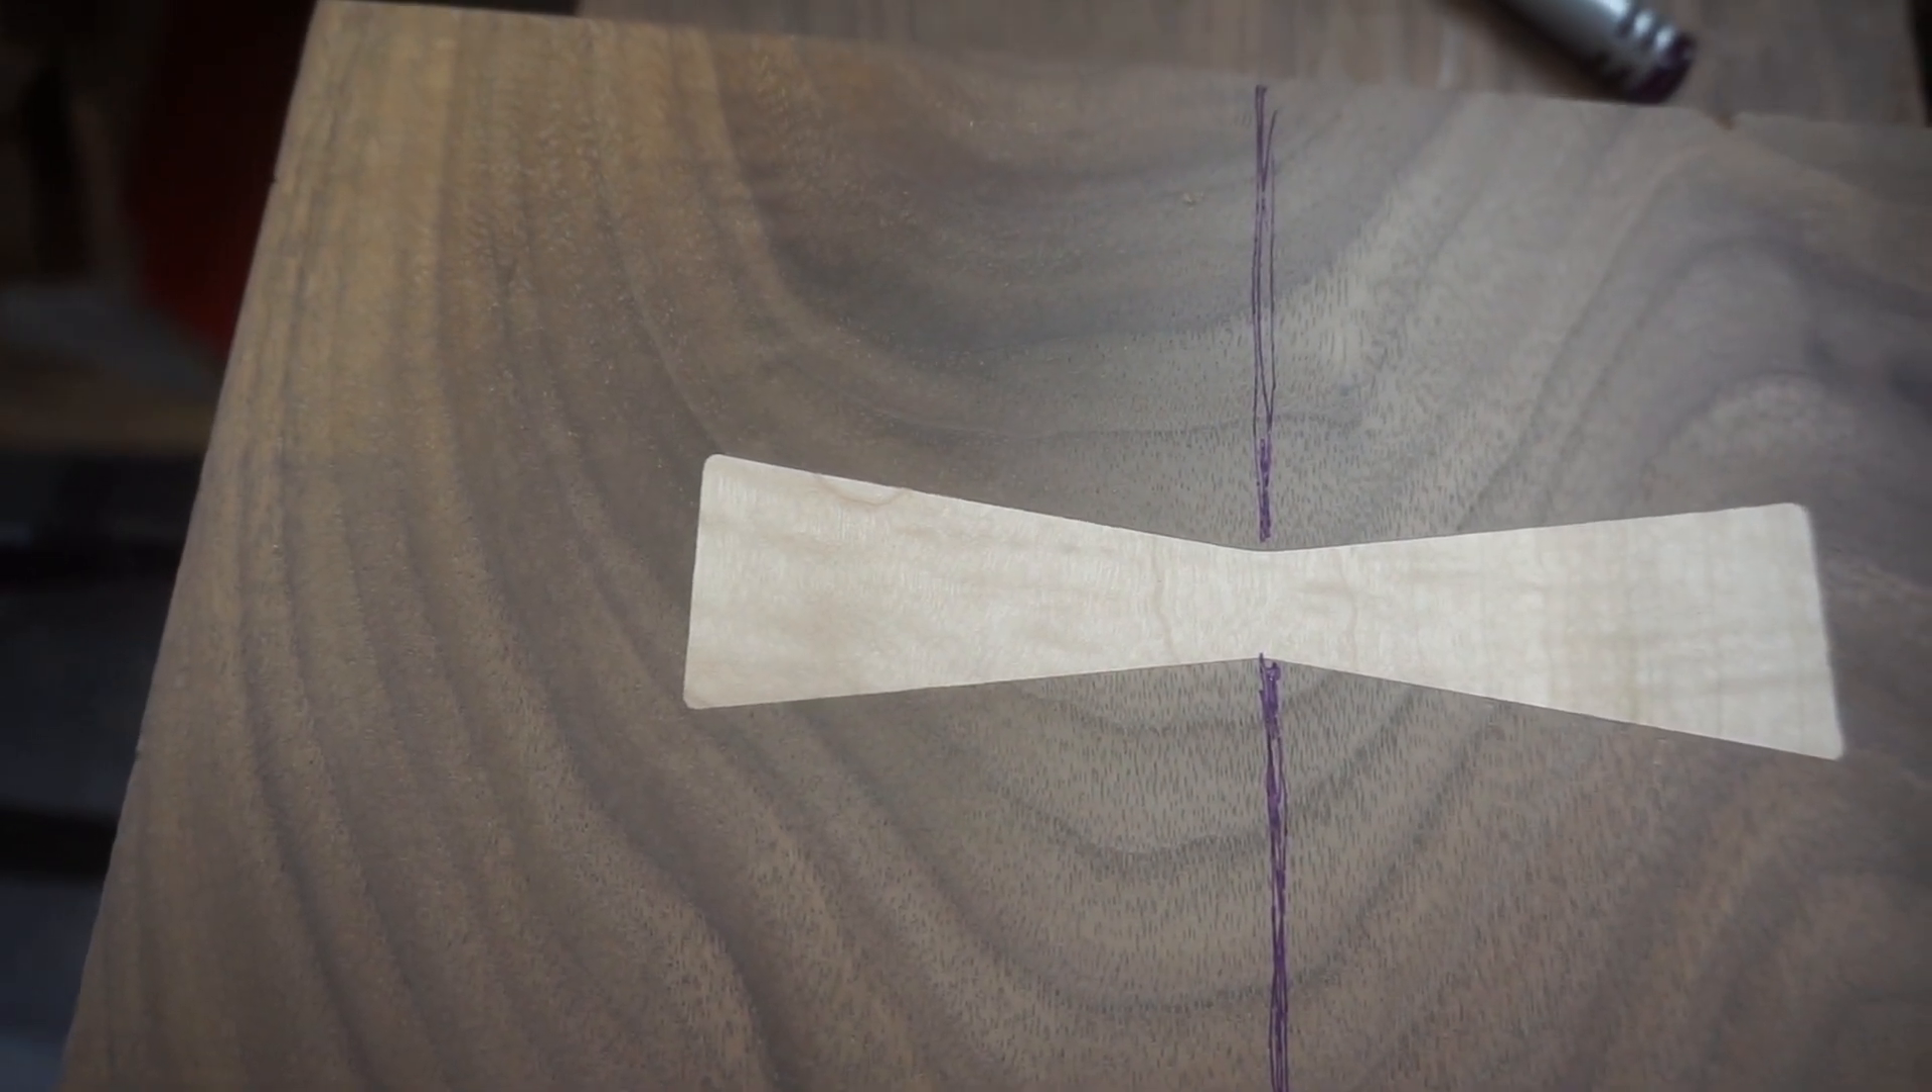The big thing here is getting the joint nice and tight you can kind of see how there's no gaps that's because we are really careful with the router not to knock the template around so these are a perfect fit.